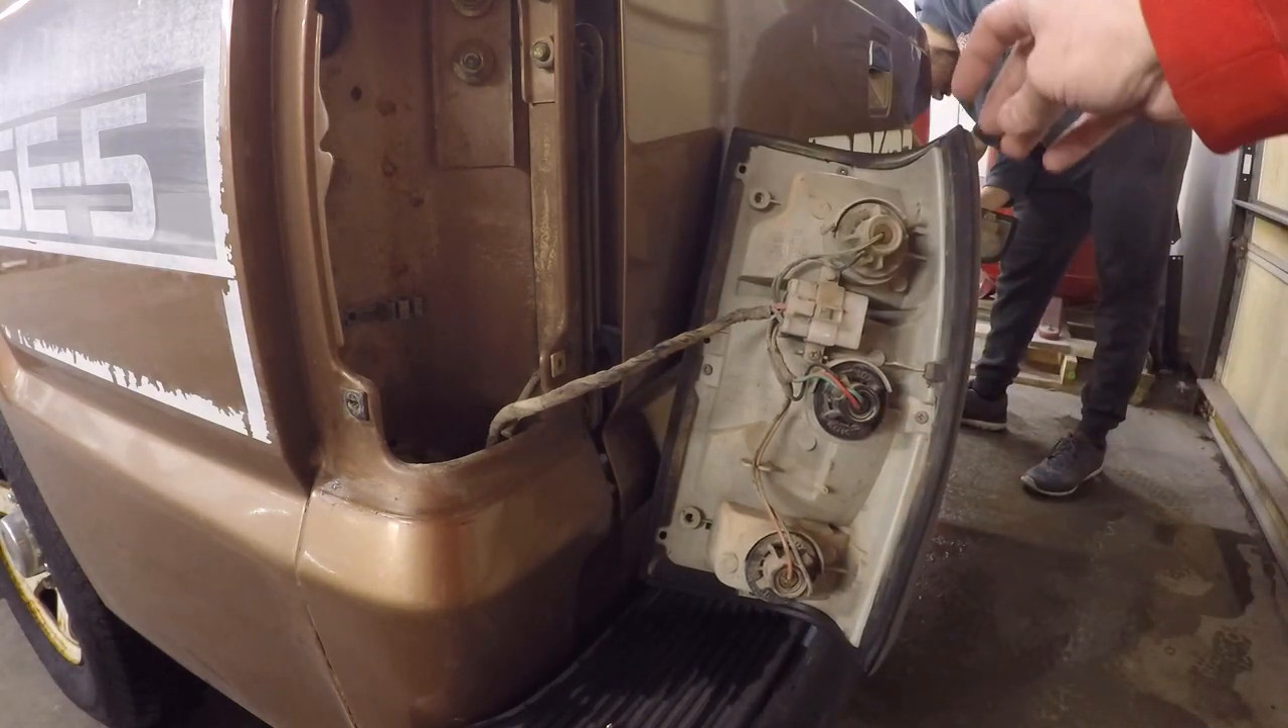All right so now you guys can see the light is out.